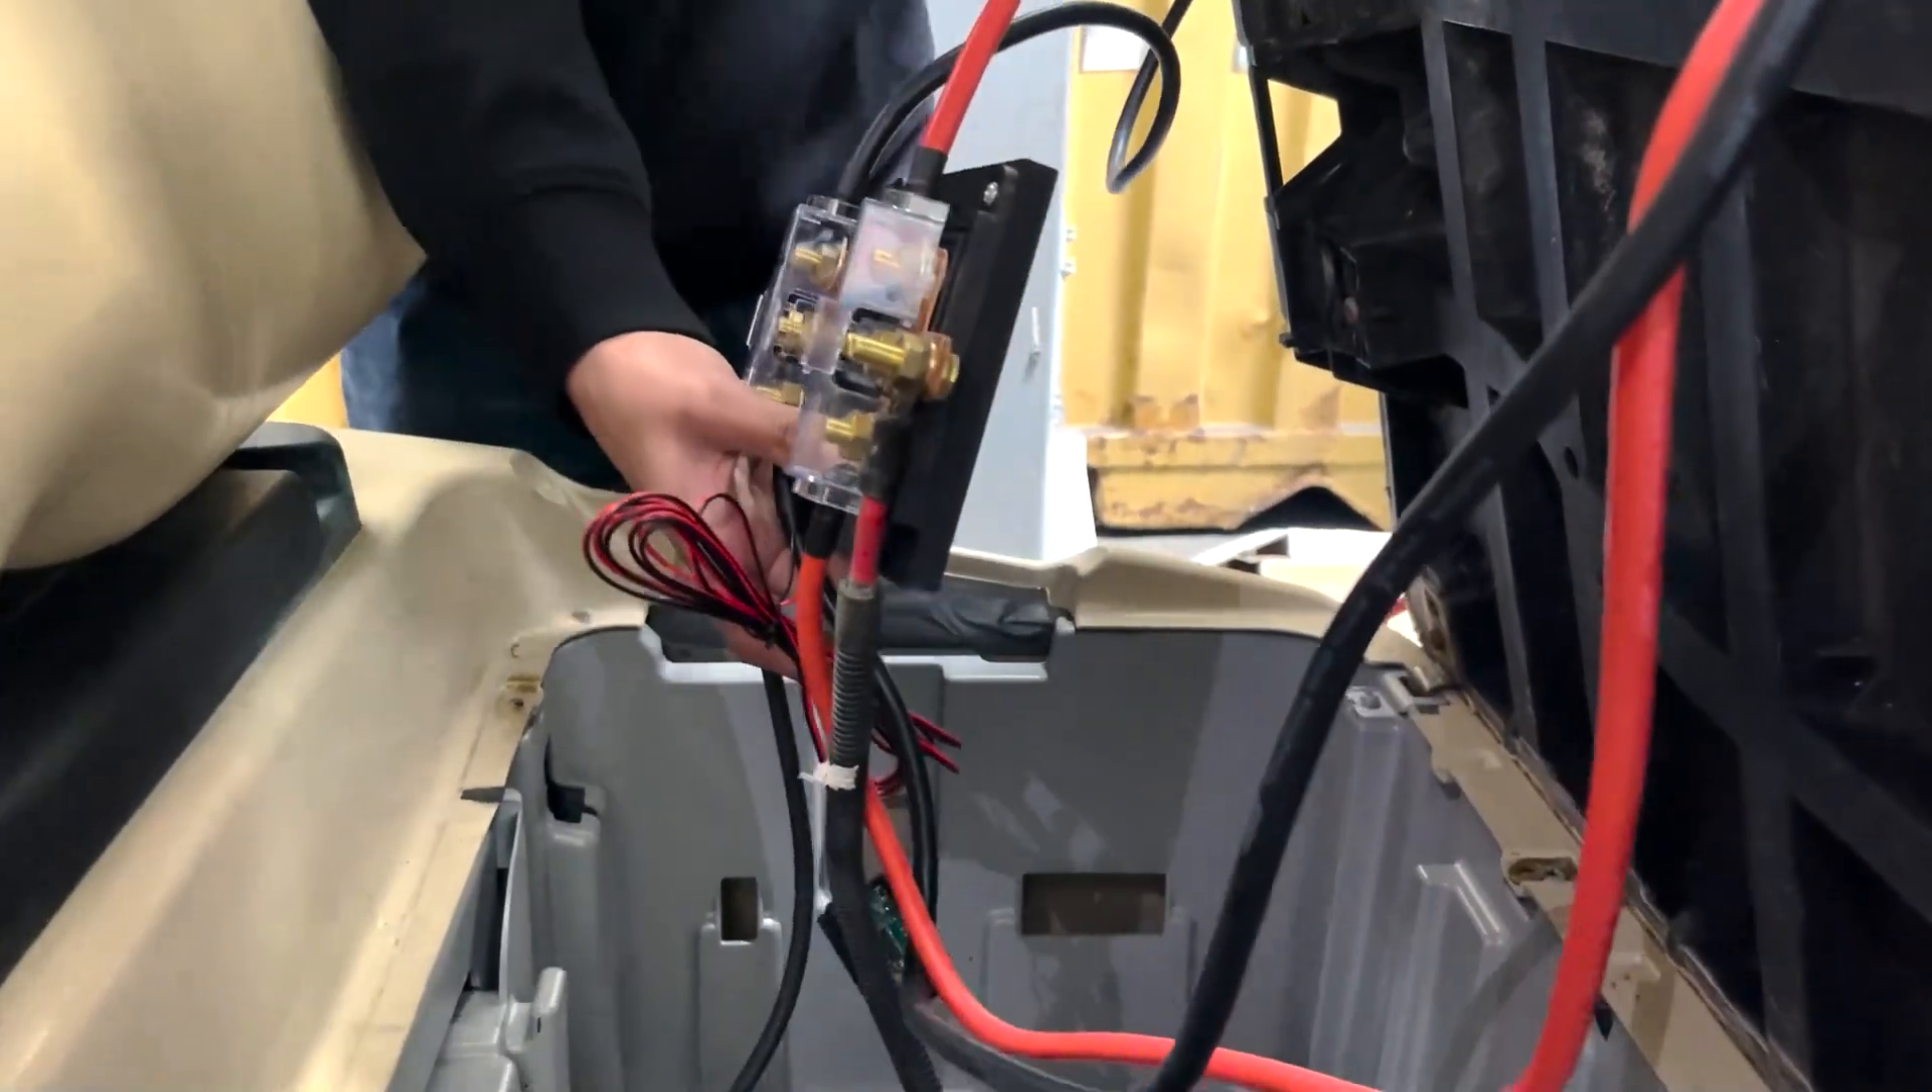Okay so now i have my bus bar all wired up.